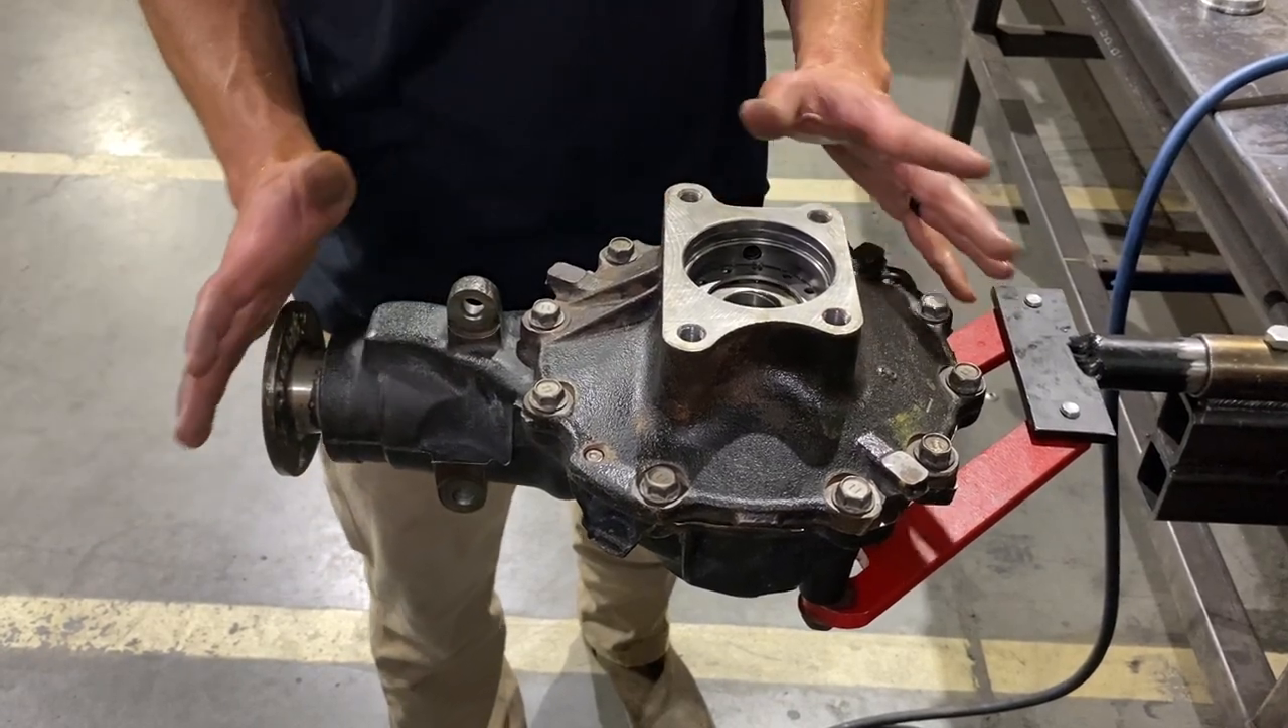I've got all the bolts in now because I want to make sure there's no variables.